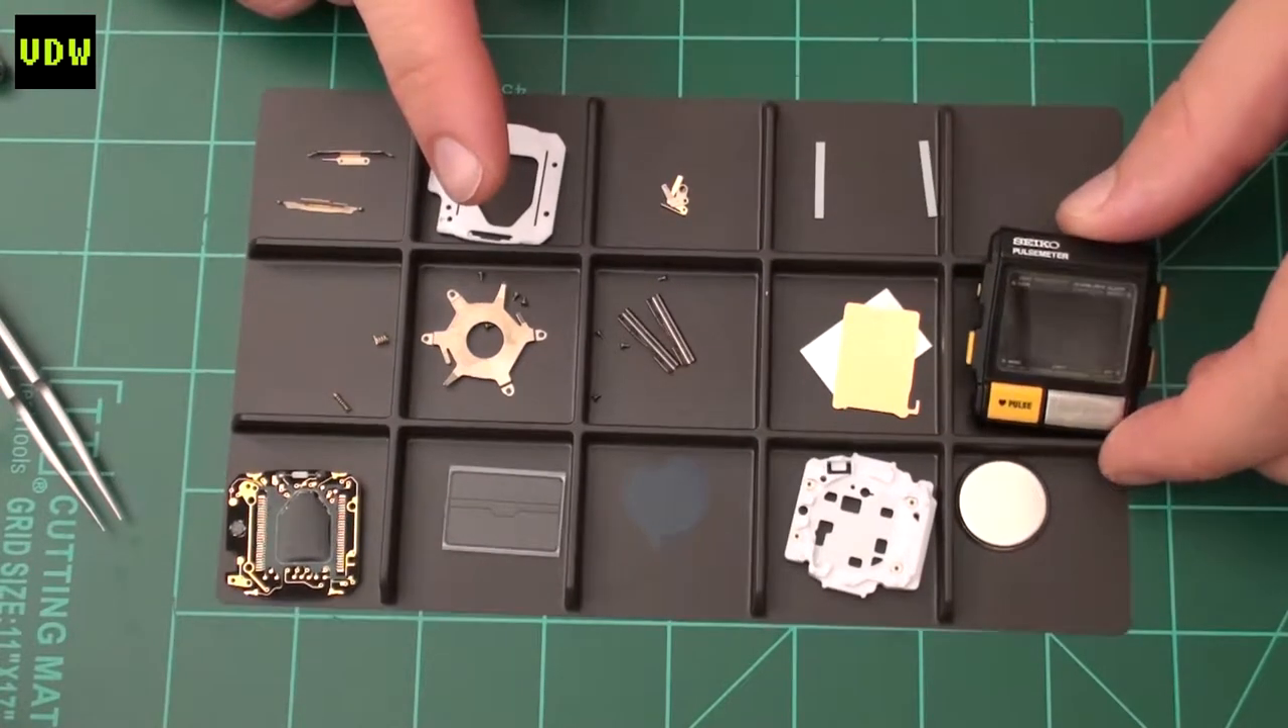And here we have all the parts of the watch stripped out.